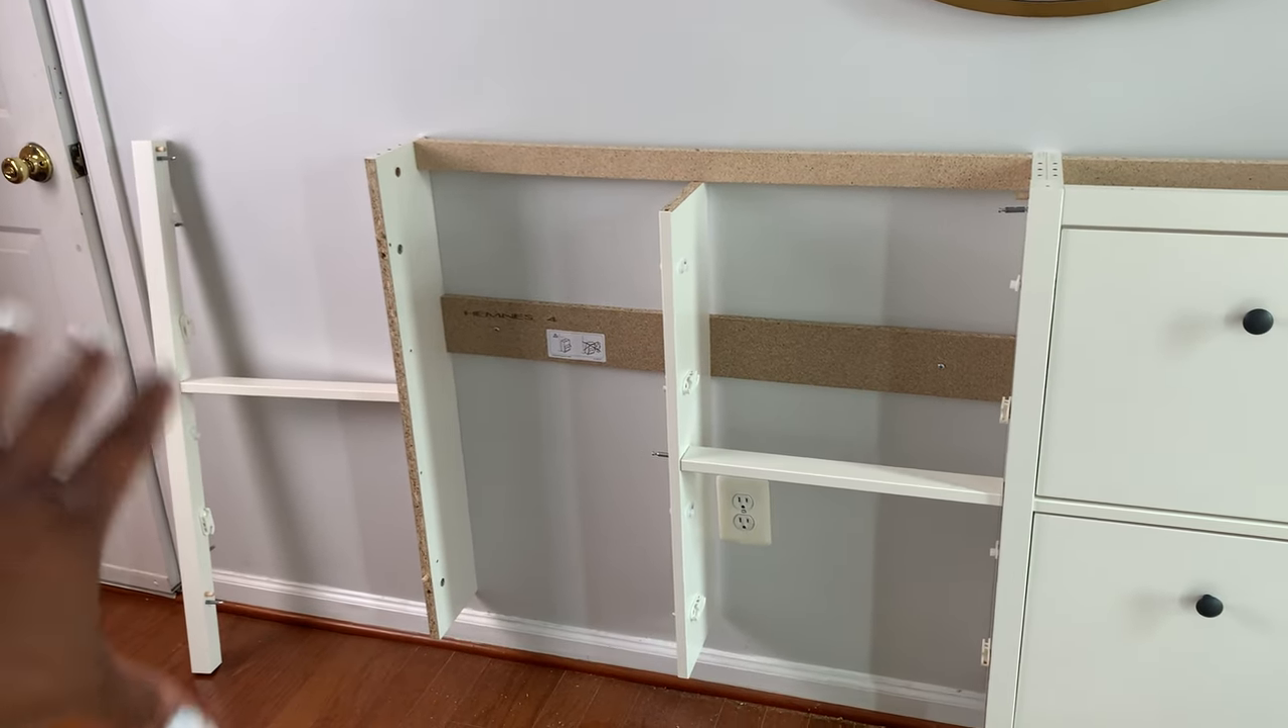Uh since i had already like built it up and everything i ended up just taking the left leg off which was pretty easy so i can just basically leave the cabinet intact.